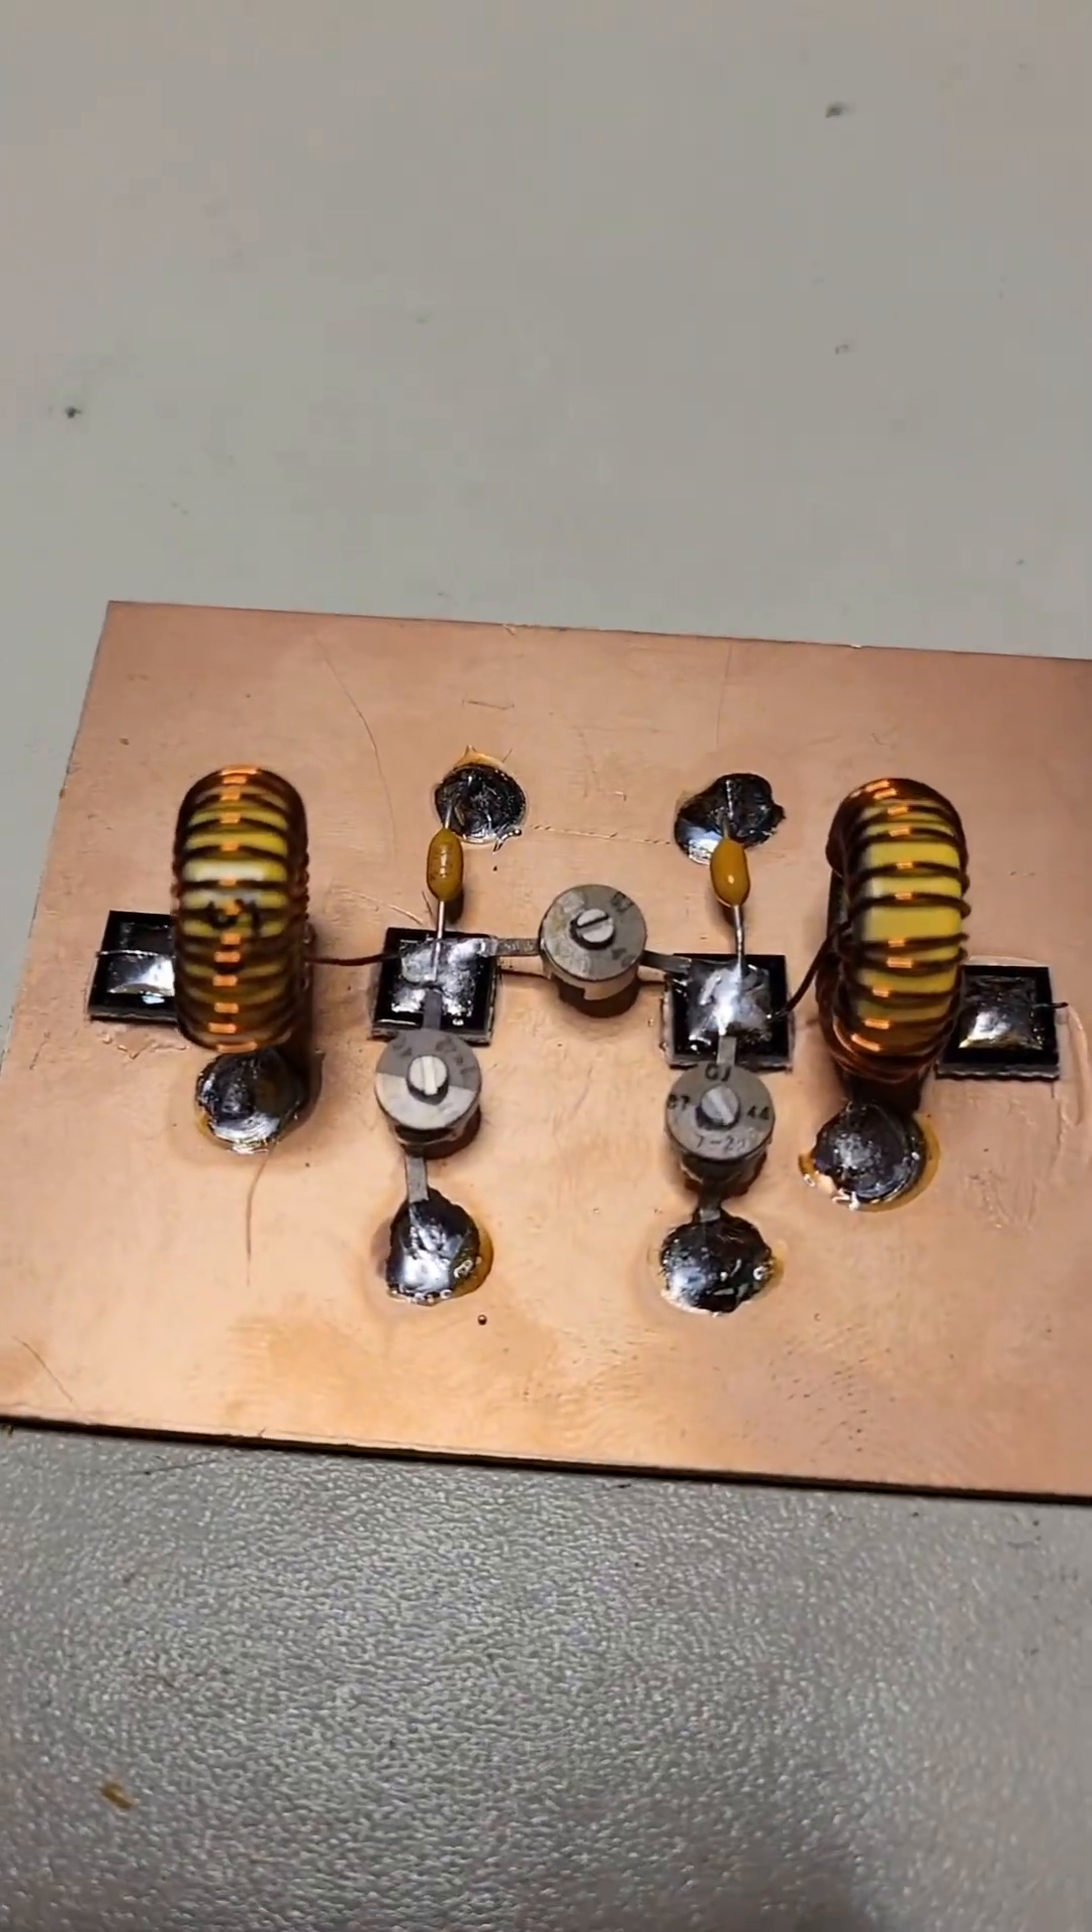I've soldered all the components on the board here, after adding another five-turn winding to finish off the transformers.